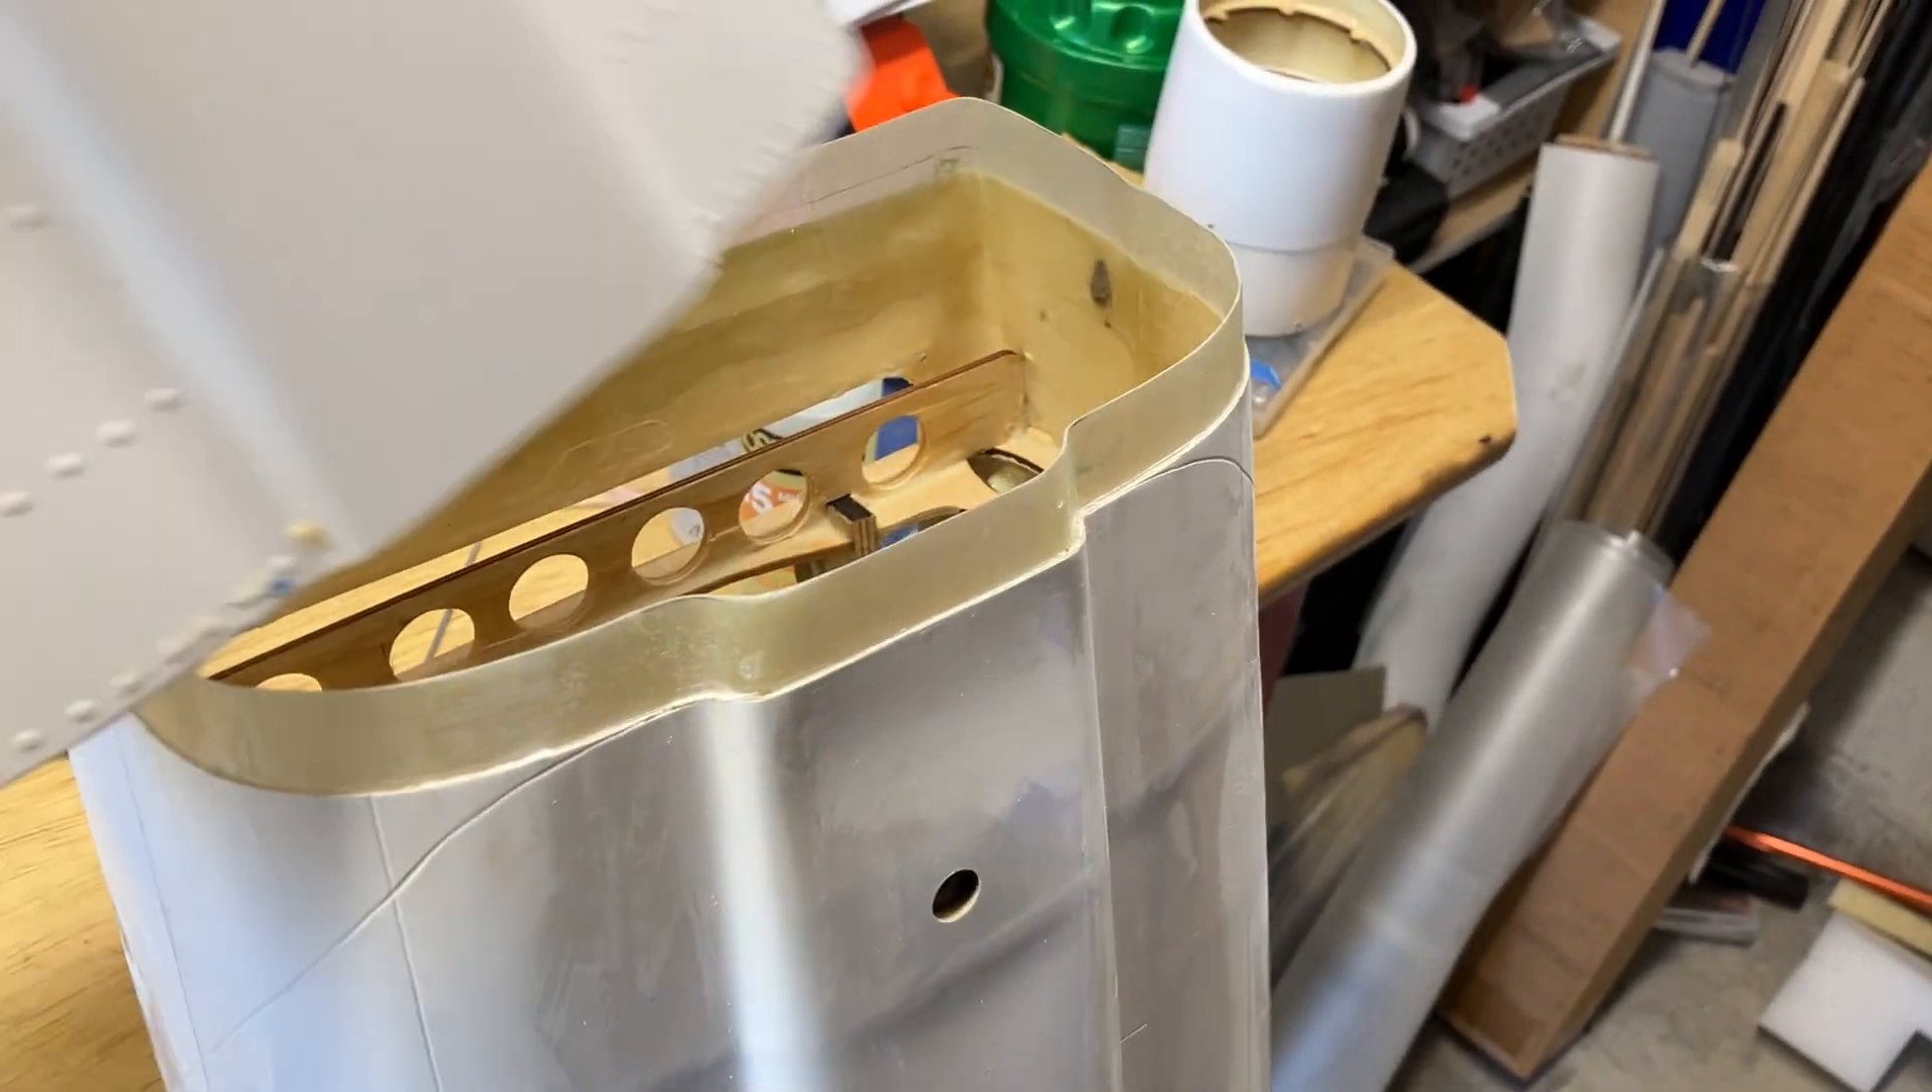I went ahead and laid up a flange on the back of the fuselage and now the removable tail section can go on easily.